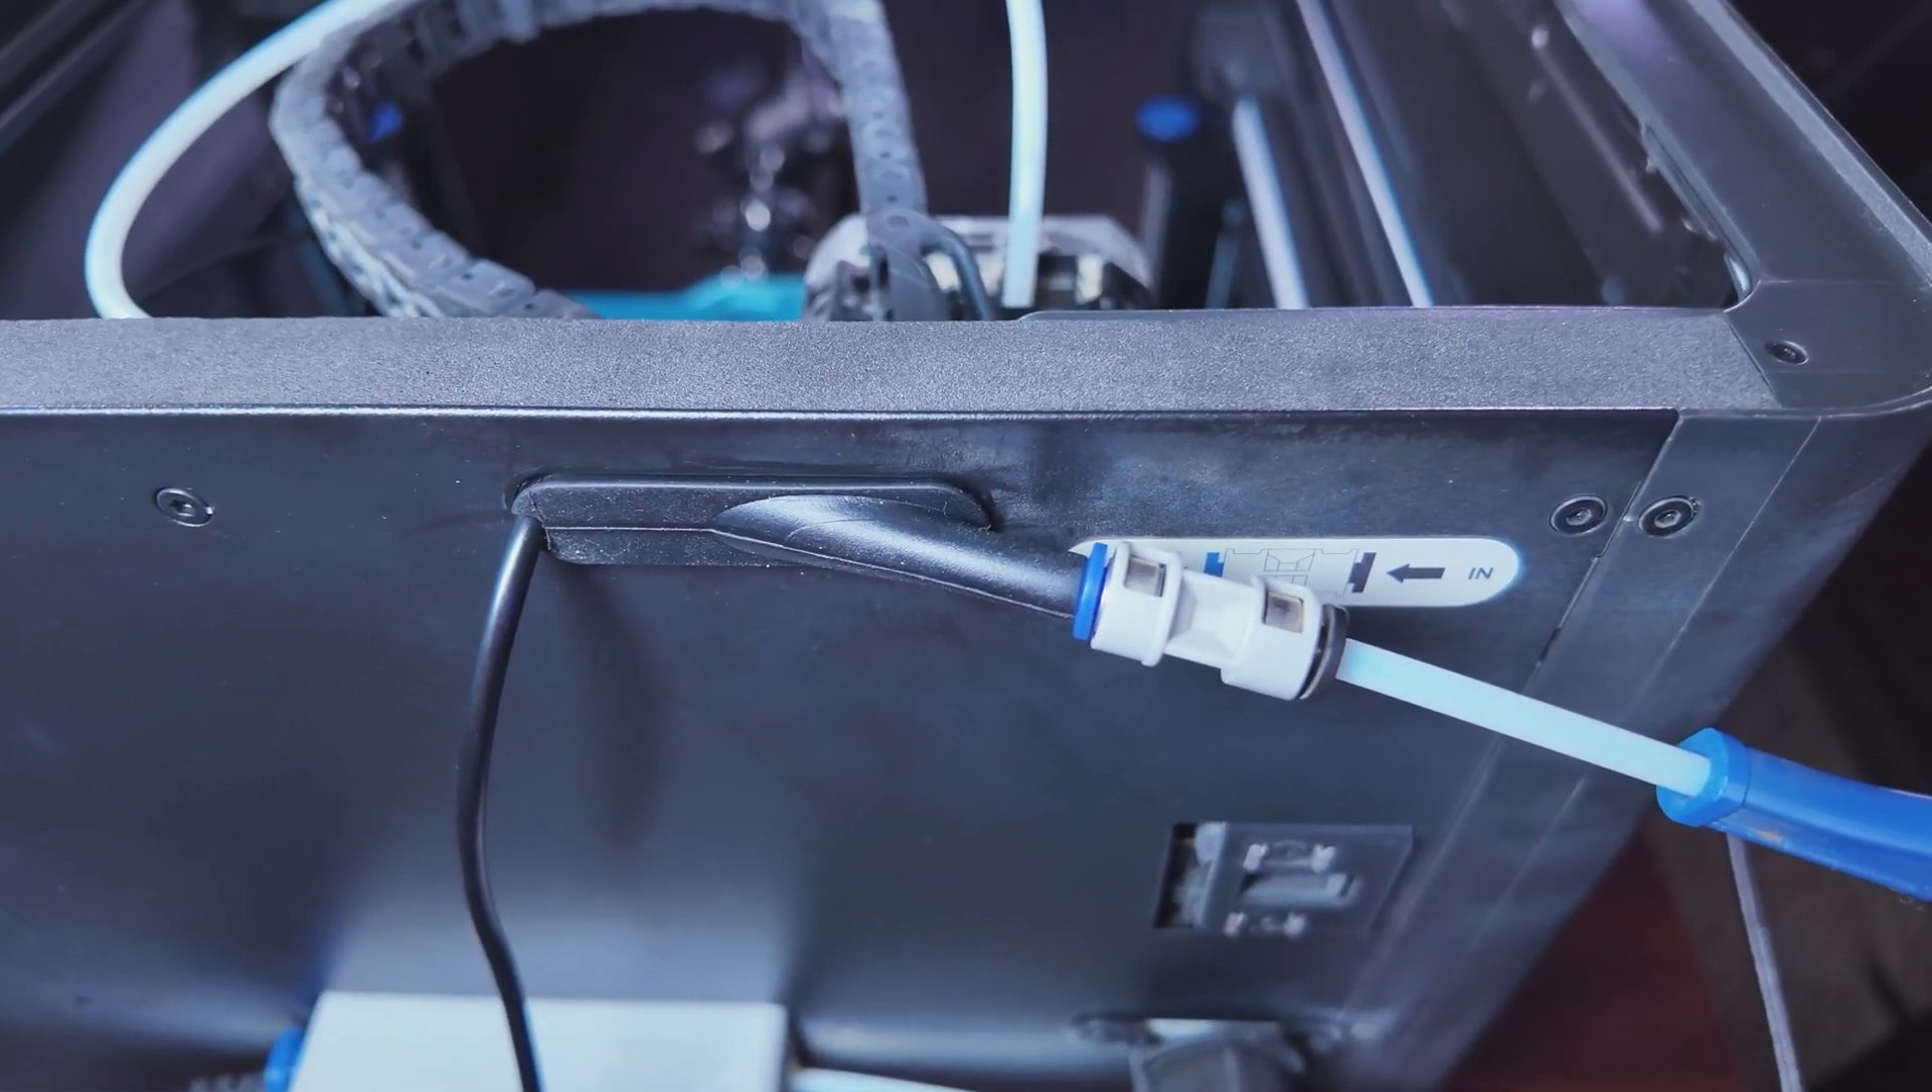I've gone ahead and push the PTFE tube through and reattached all of the connectors.